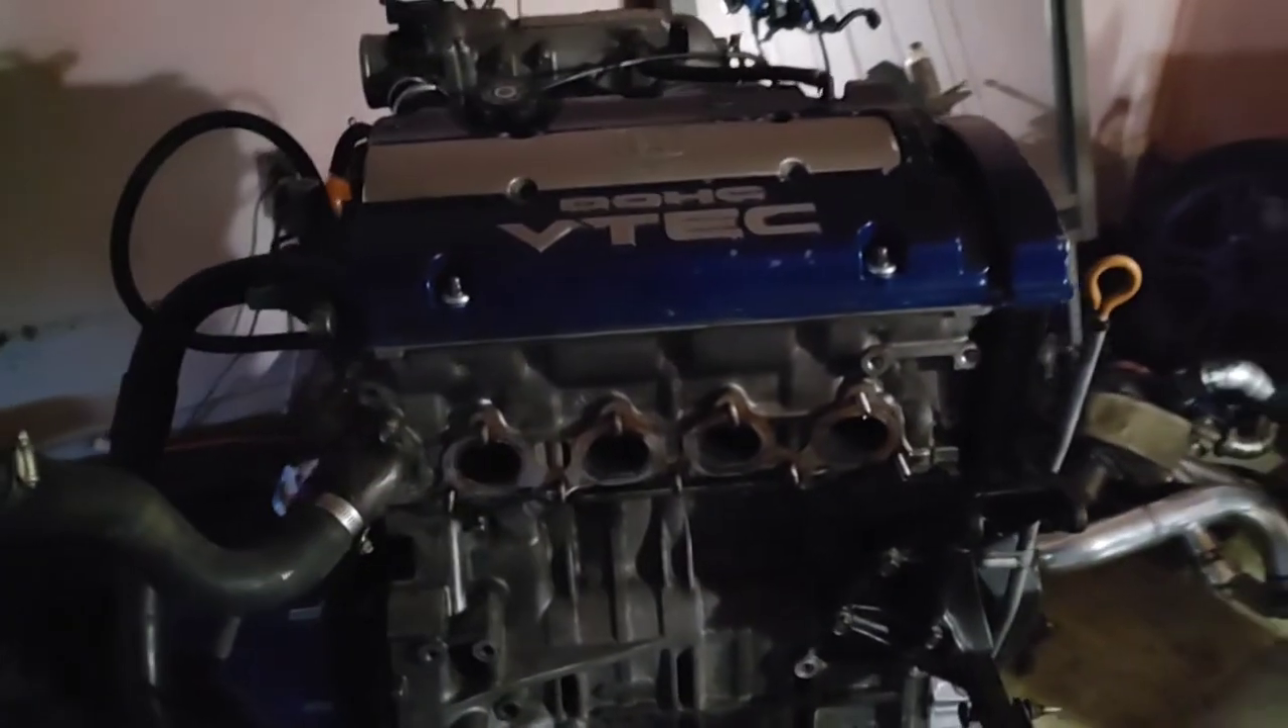I can't remember specifically what we have left we do need to cover these holes.